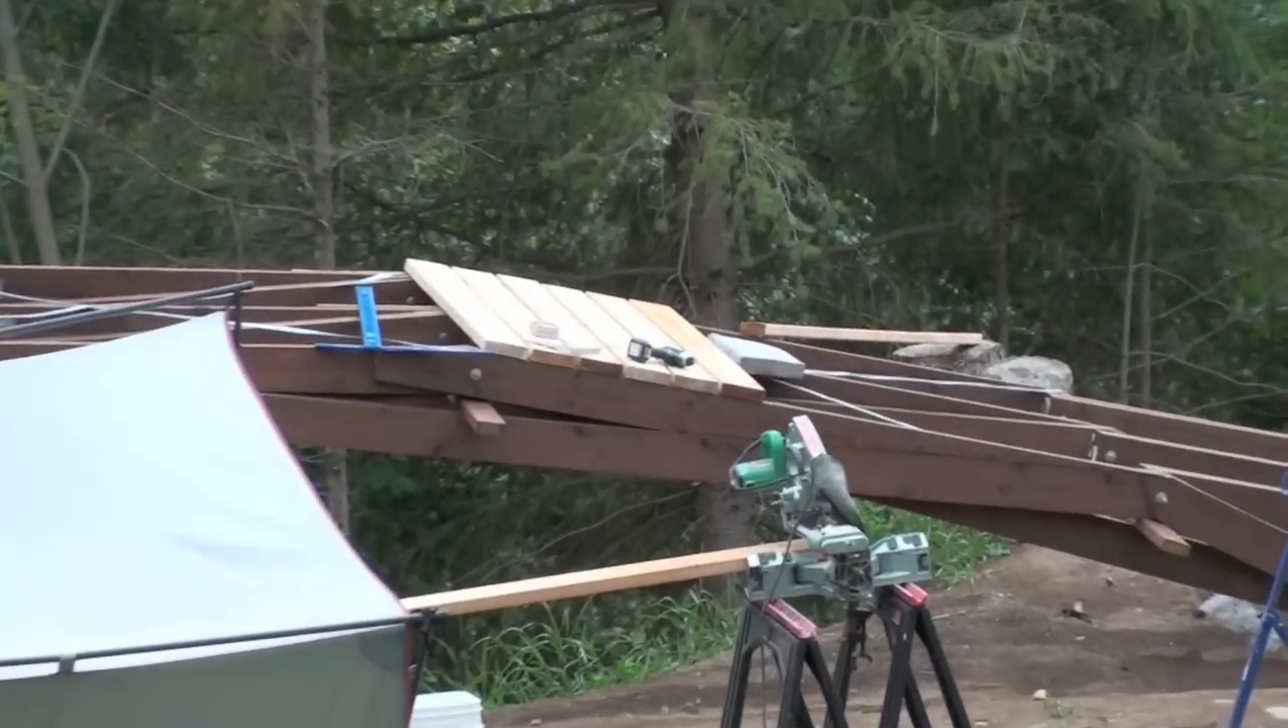So as you can see I started putting on some of the decking board just now a little while ago.